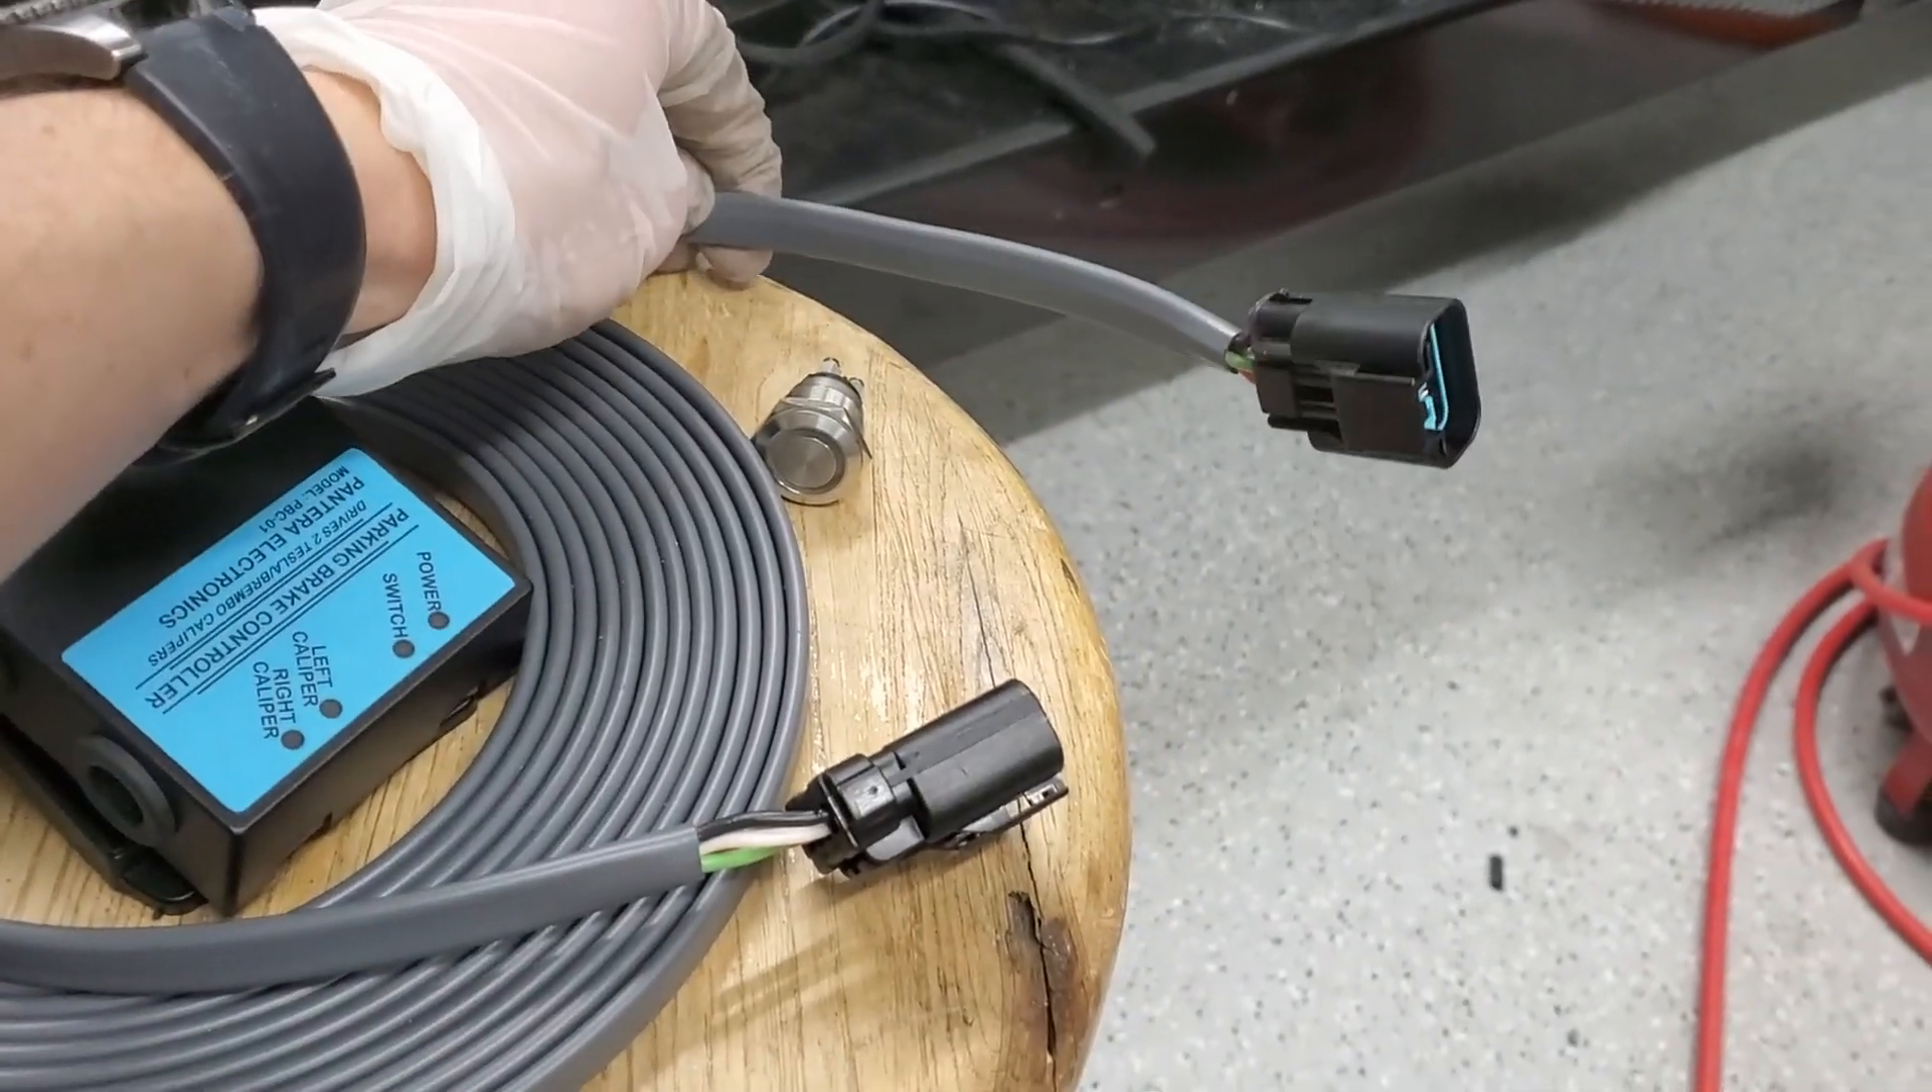I've got the plugs here to go to the electronic parking brake so they're all wired up.